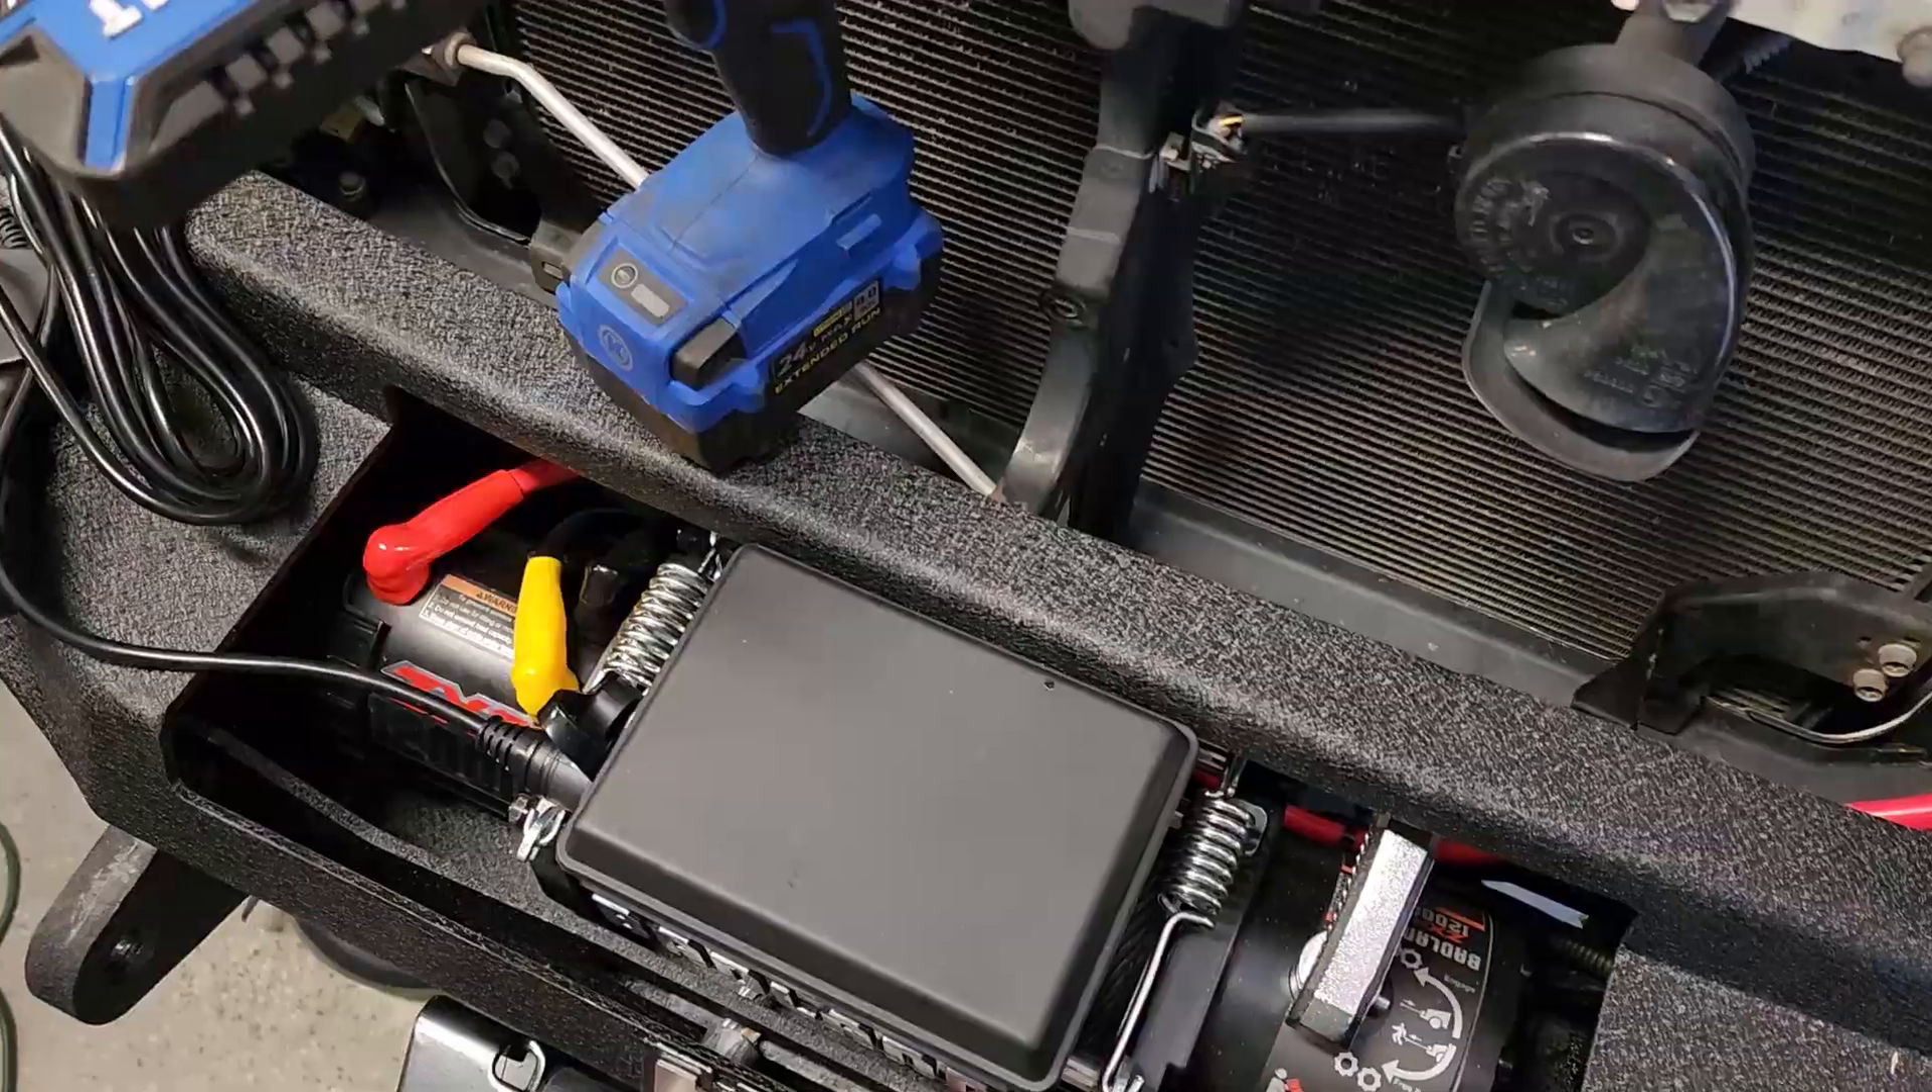Winch controller mounted.